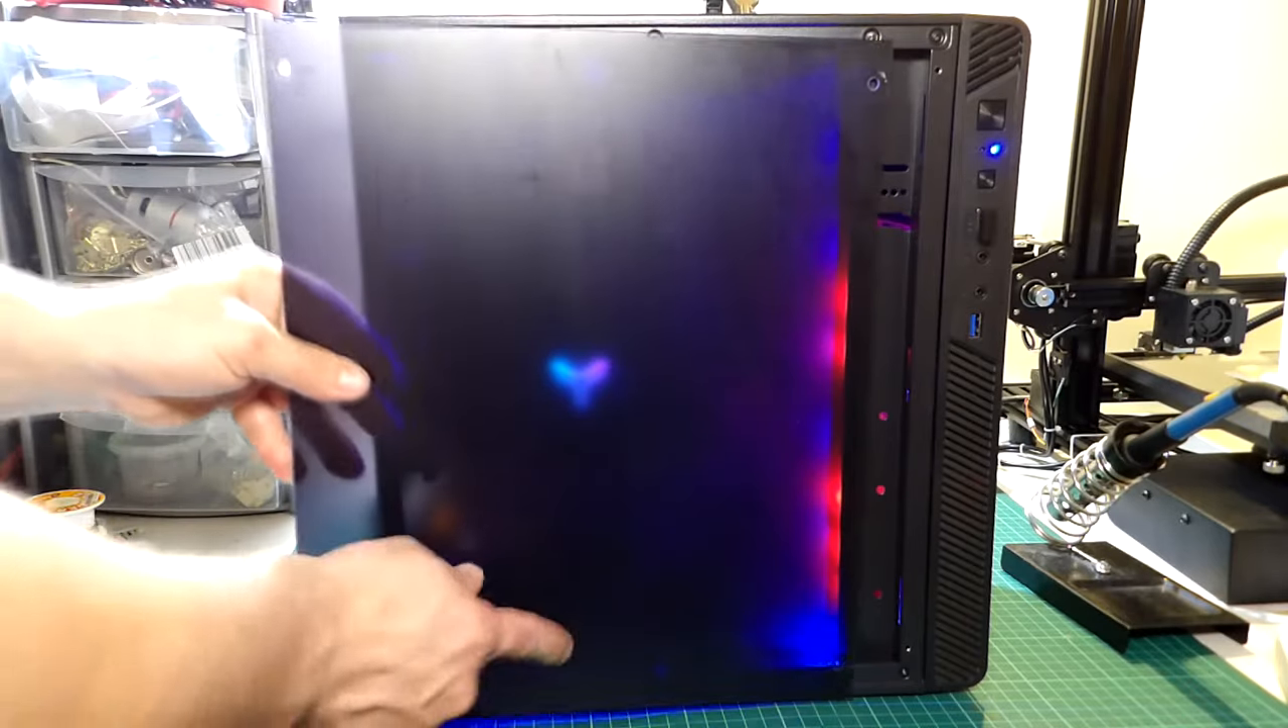And as well the only thing remain to be done it will be to add the side panel back on the case. And this project is done.